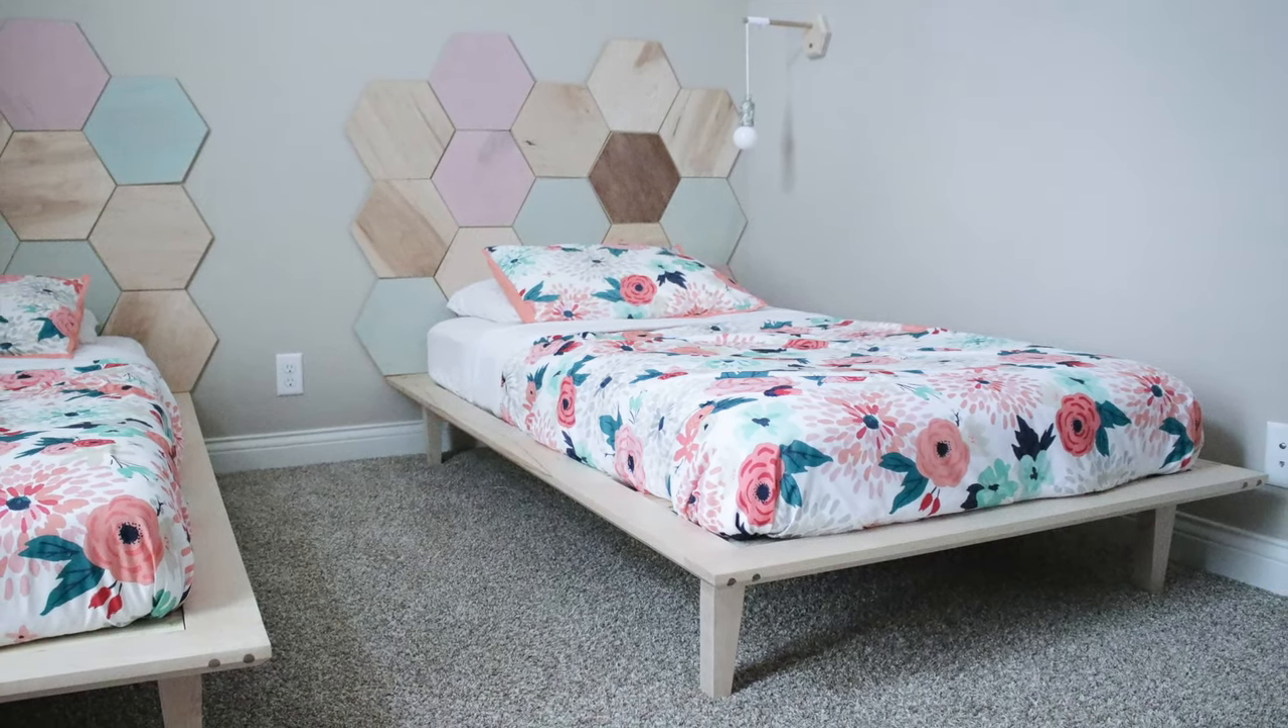After we put all the tiles on my wife made the beds and there they are the modern platform beds for my girls with hexagon headboards that you can rearrange in any pattern or shape that you want.